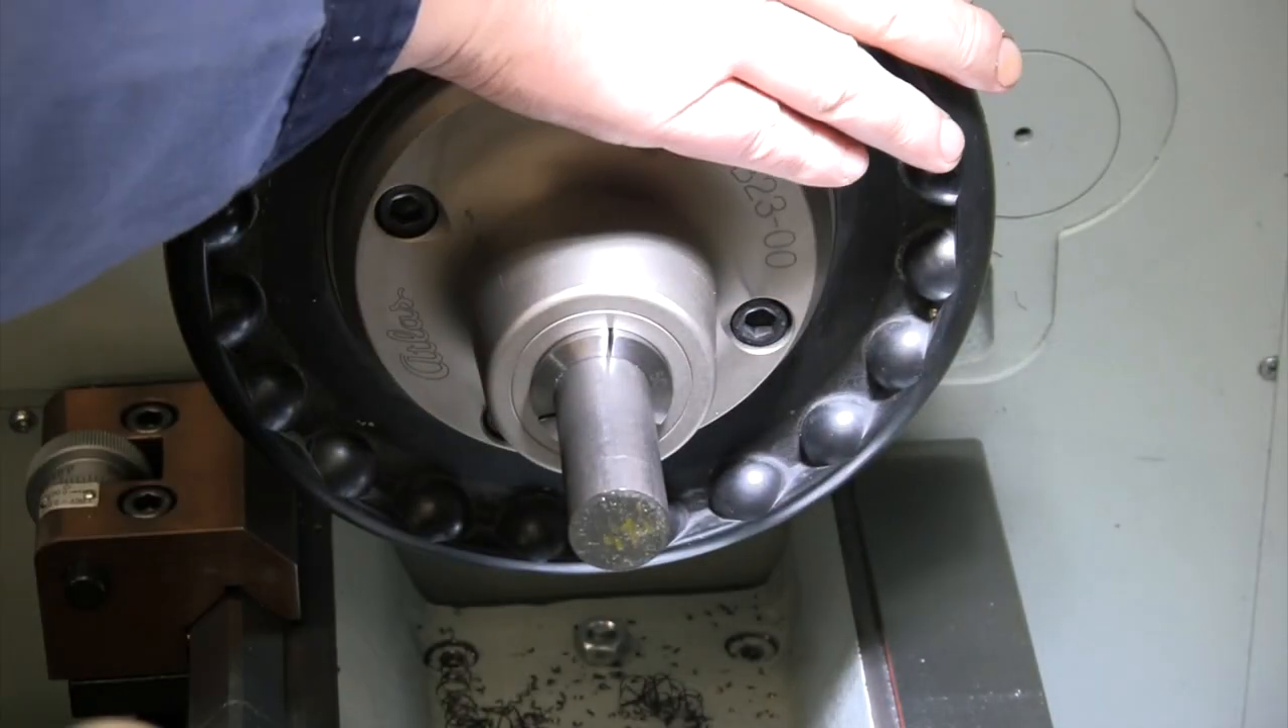All right, we've got our piece of stock loaded in there.